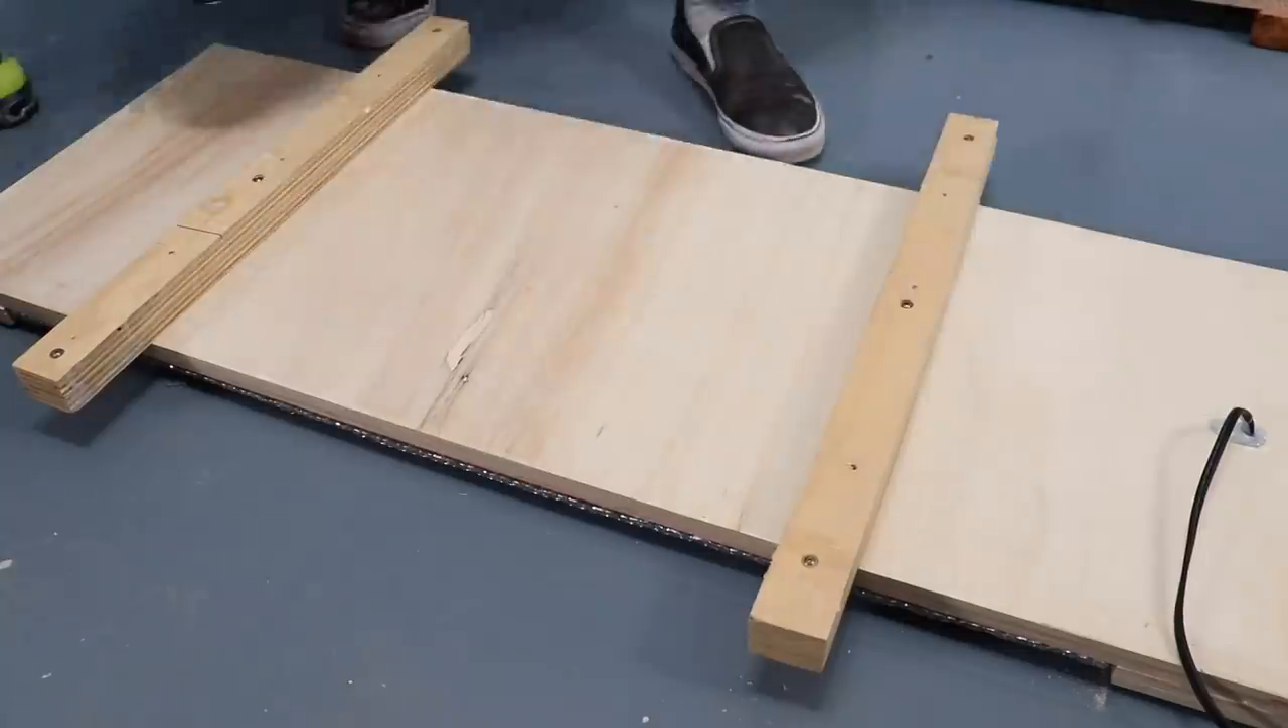I screwed on some scrap pieces of wood that will keep this whole contraption from settling too far into the concrete.